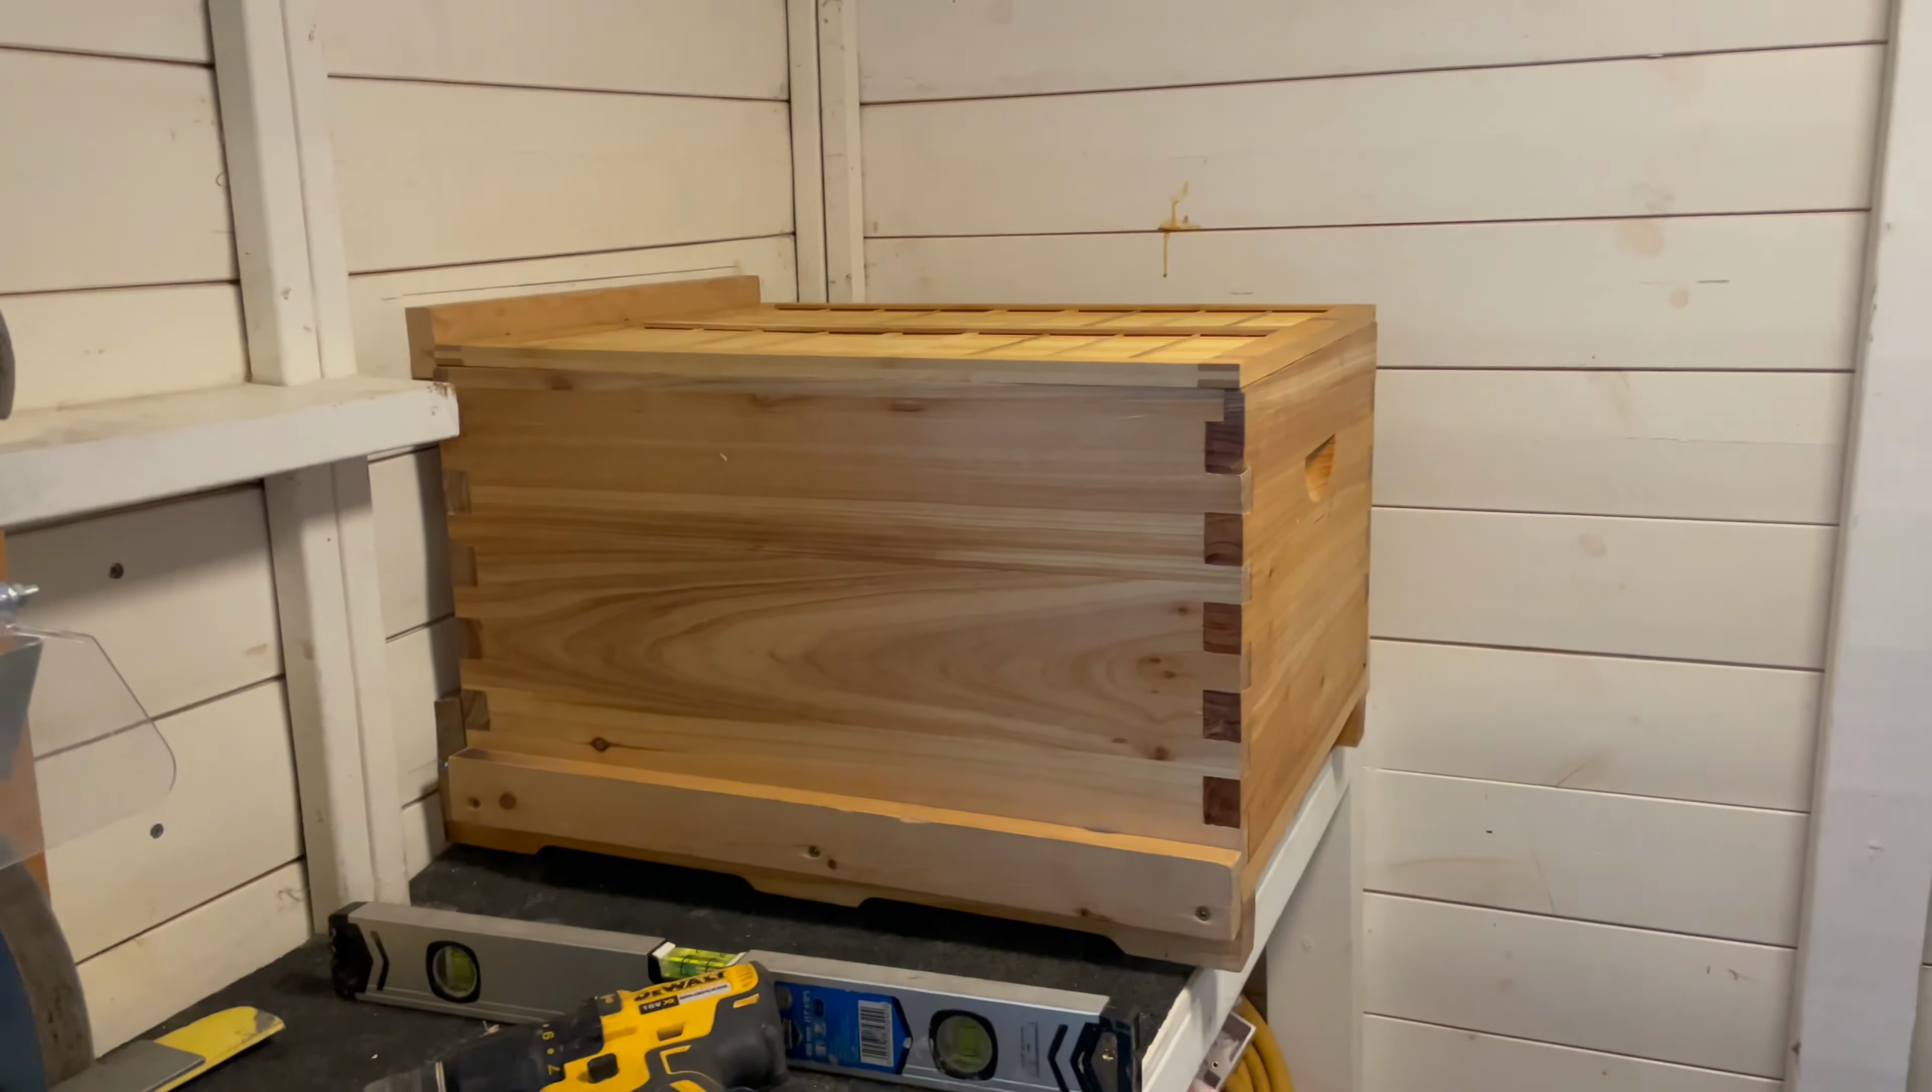That's the brood box uh on the base.